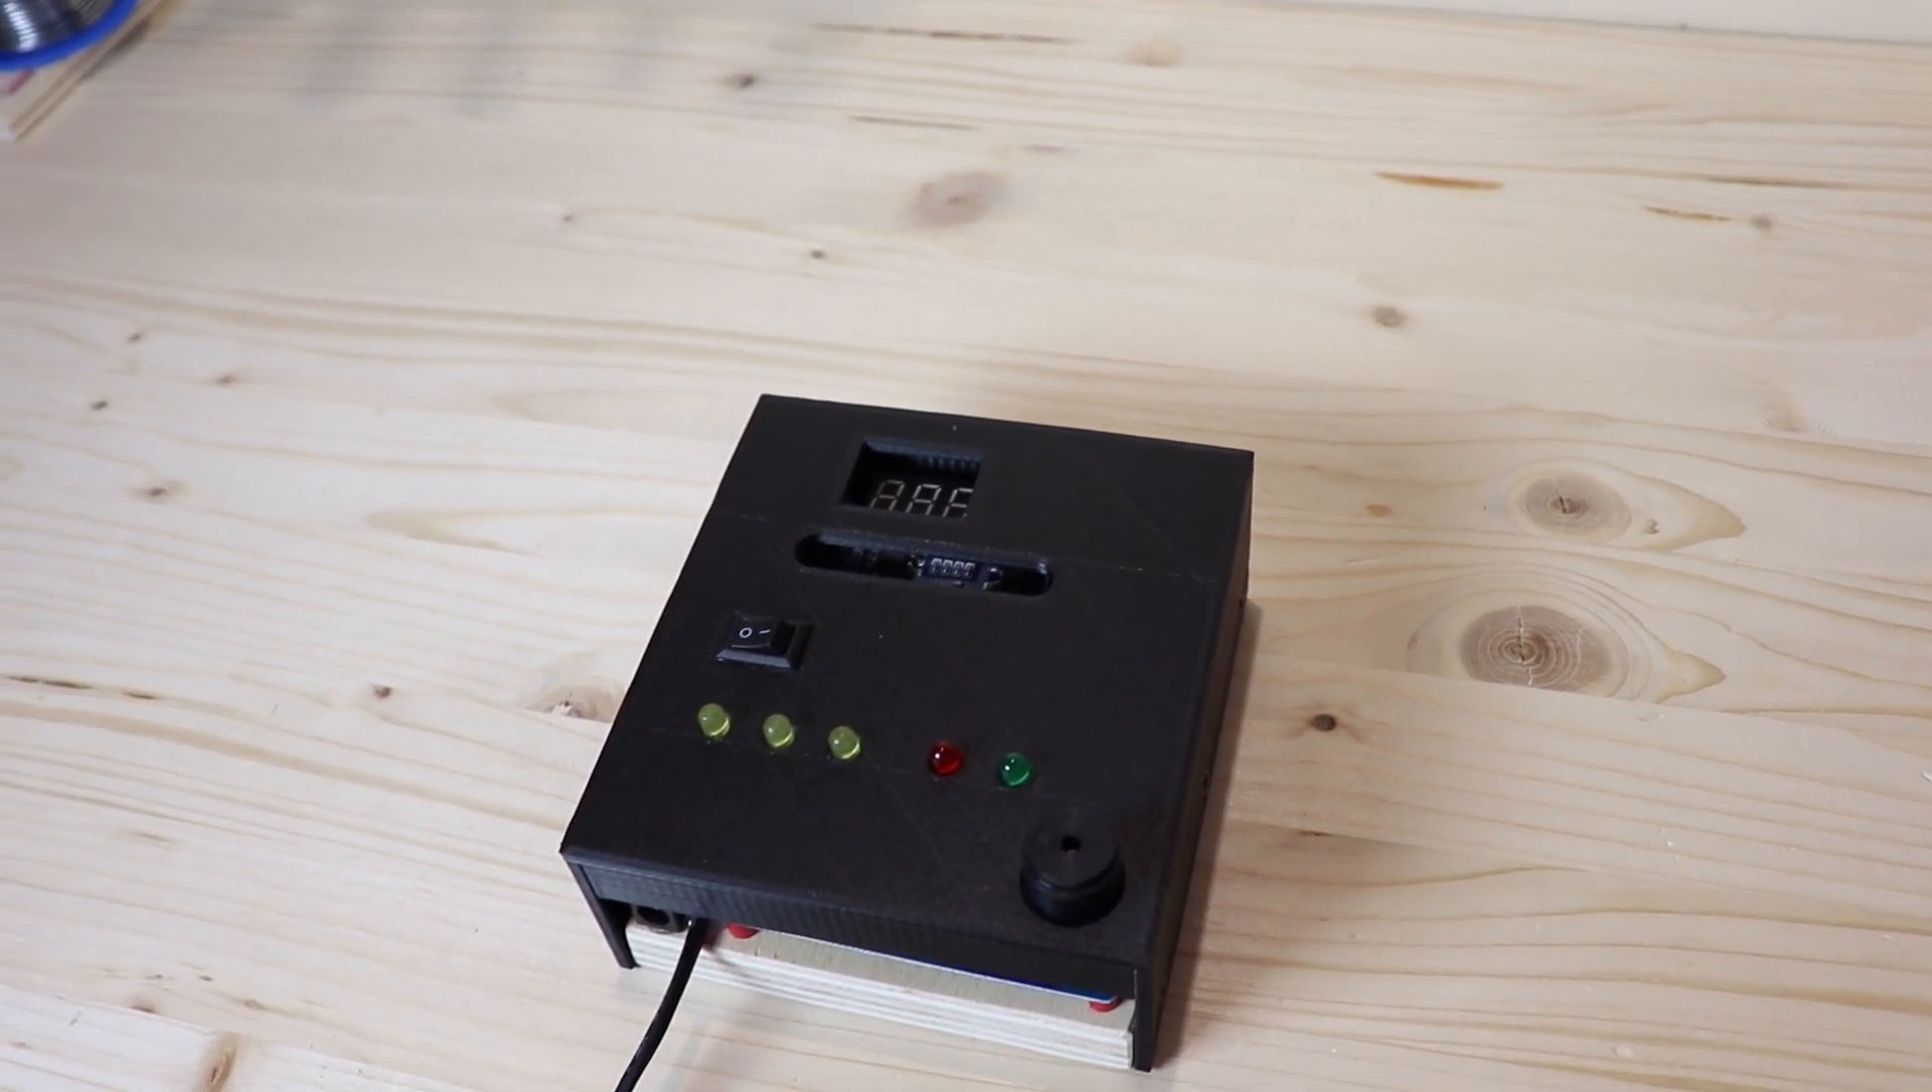Sì il coperchio si è chiuso.